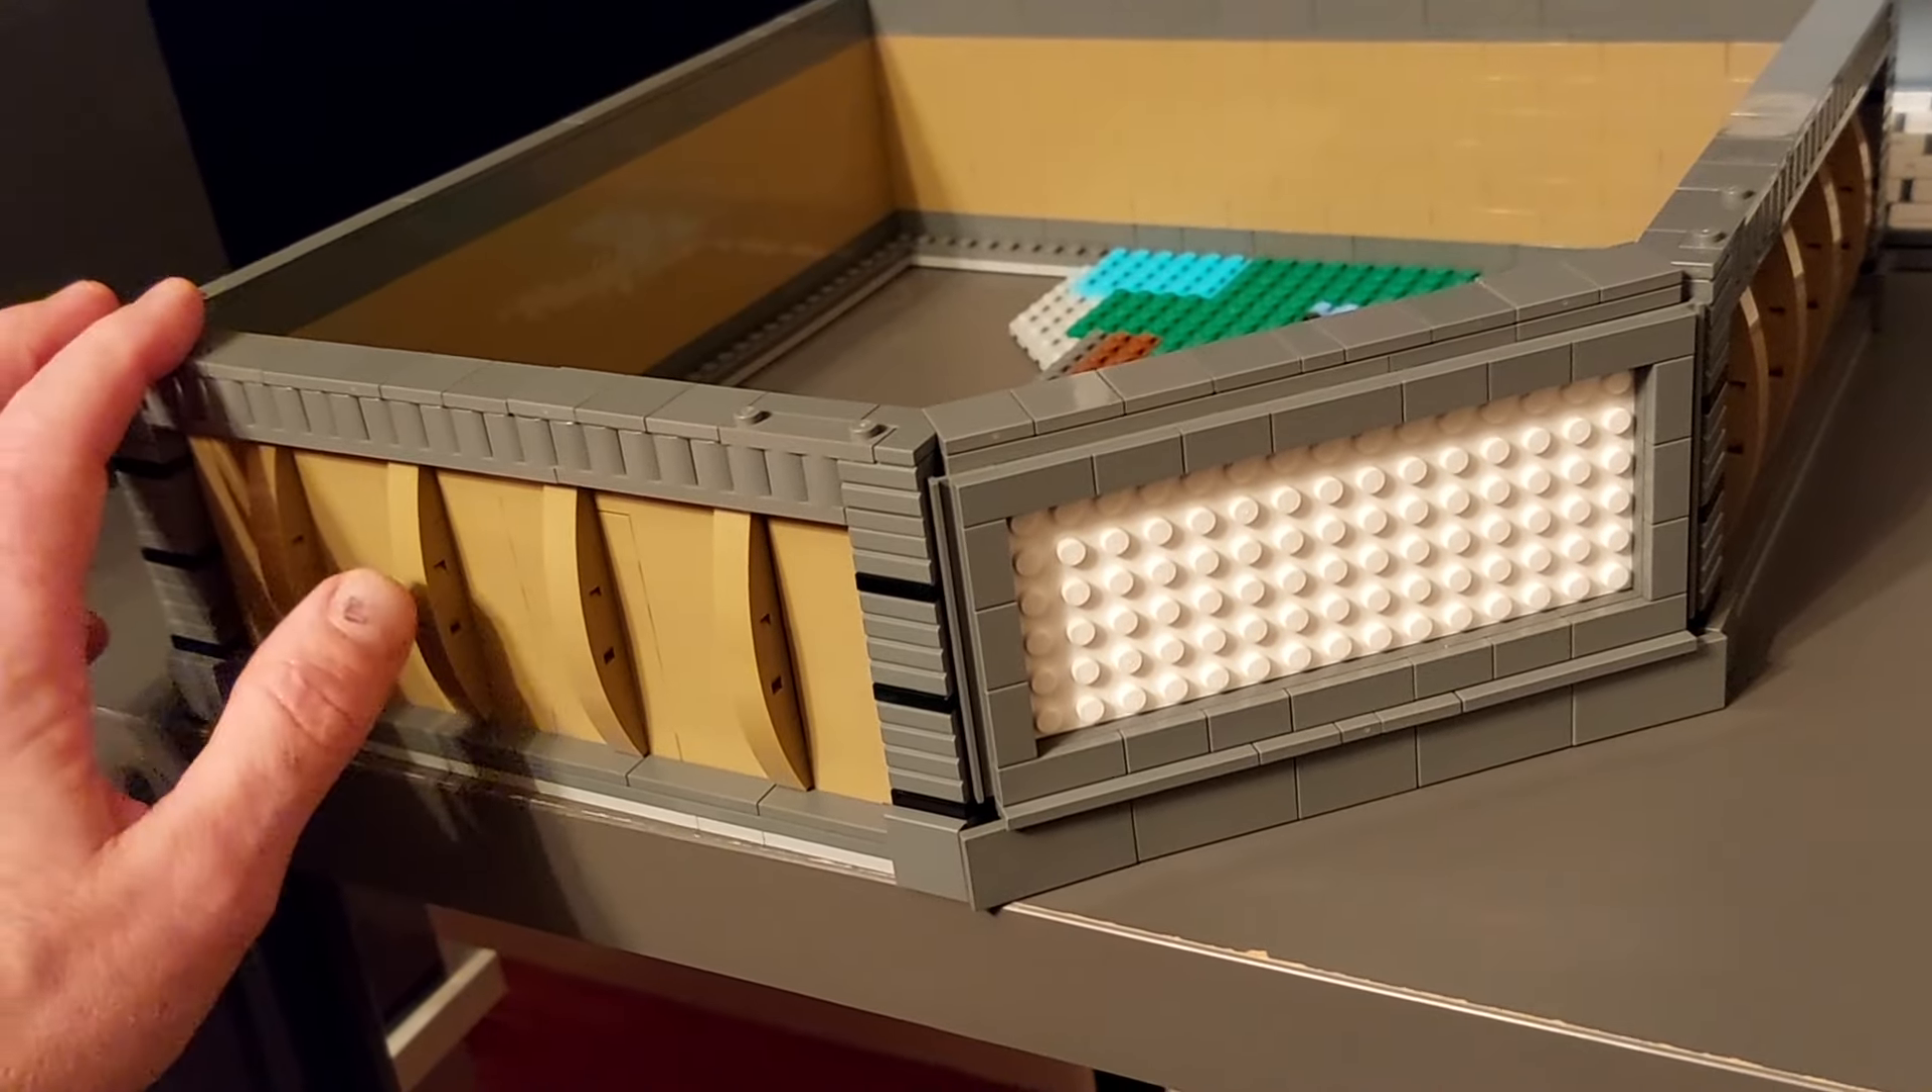Now I put the profile bricks on here just to give it a little bit more texture and and tiled off all the way around the top.